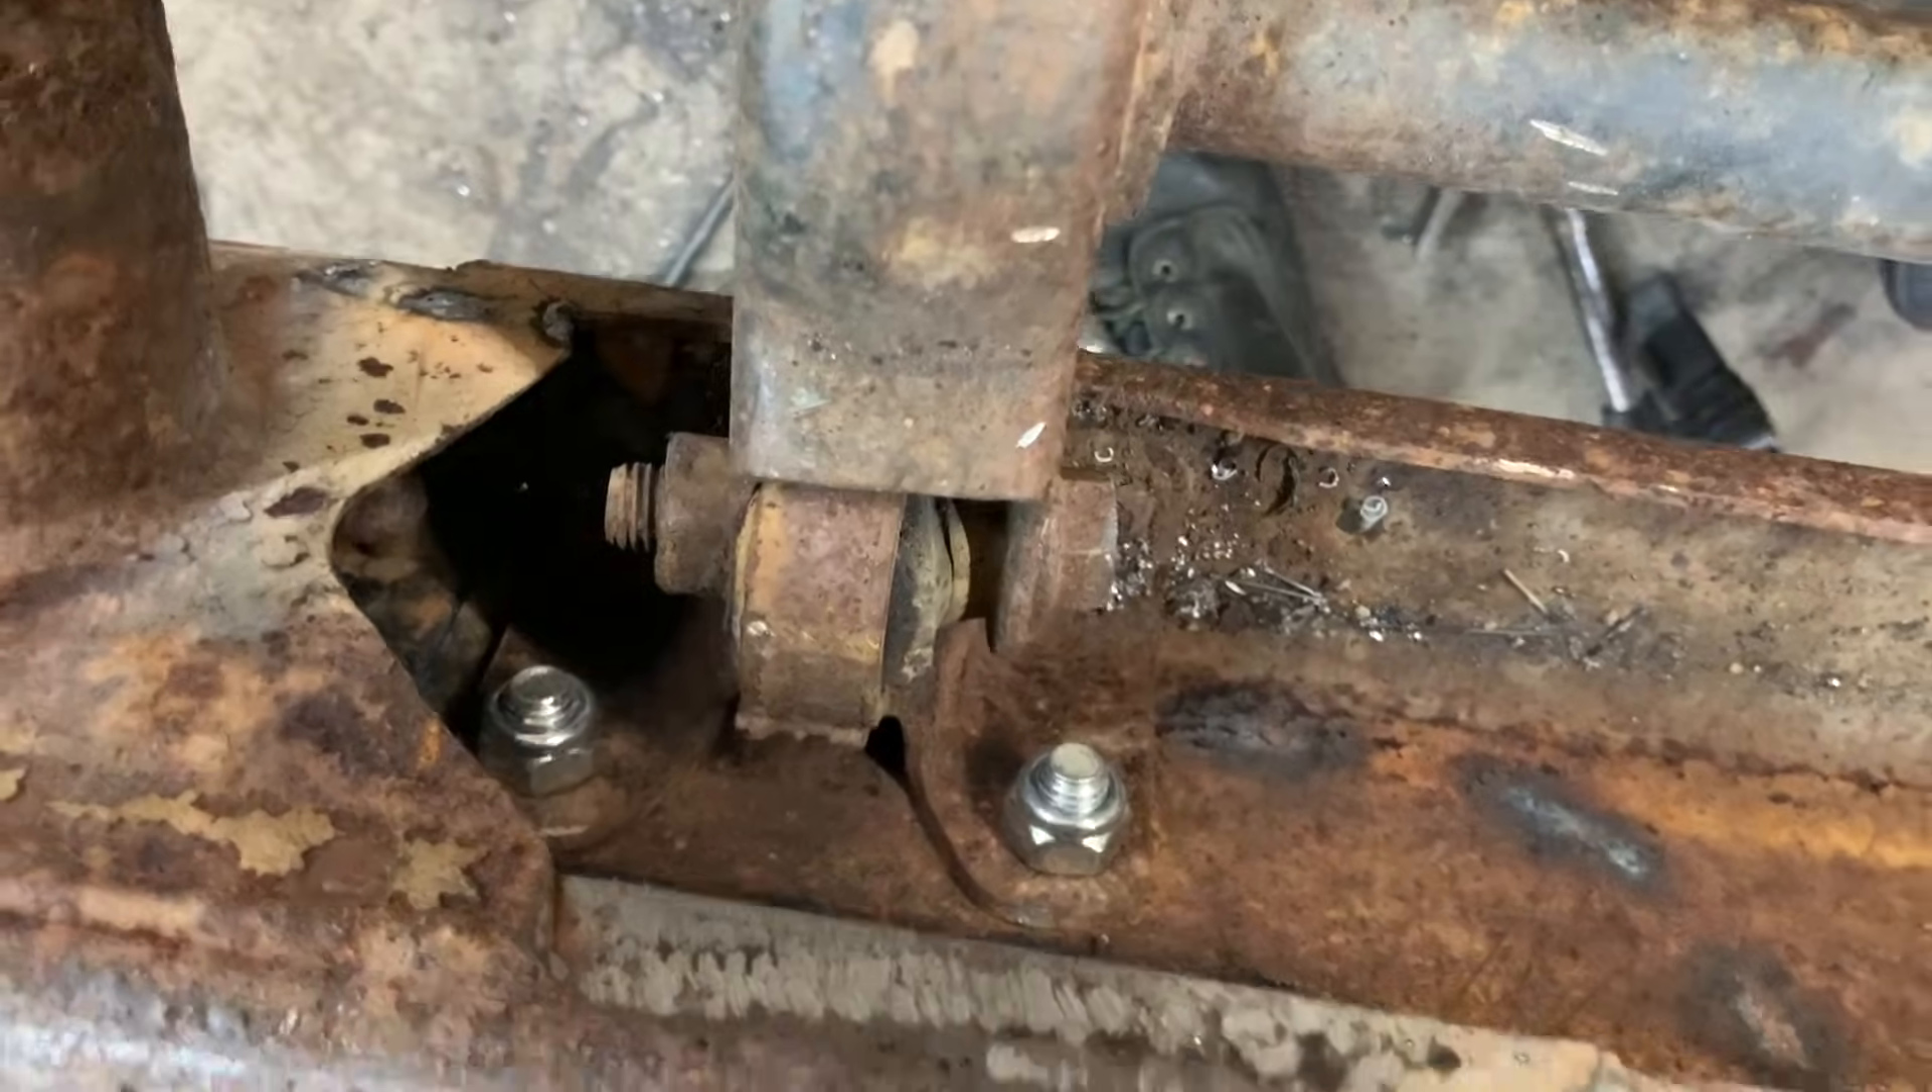I drilled through and put bolts in through the torsion bar mount there.